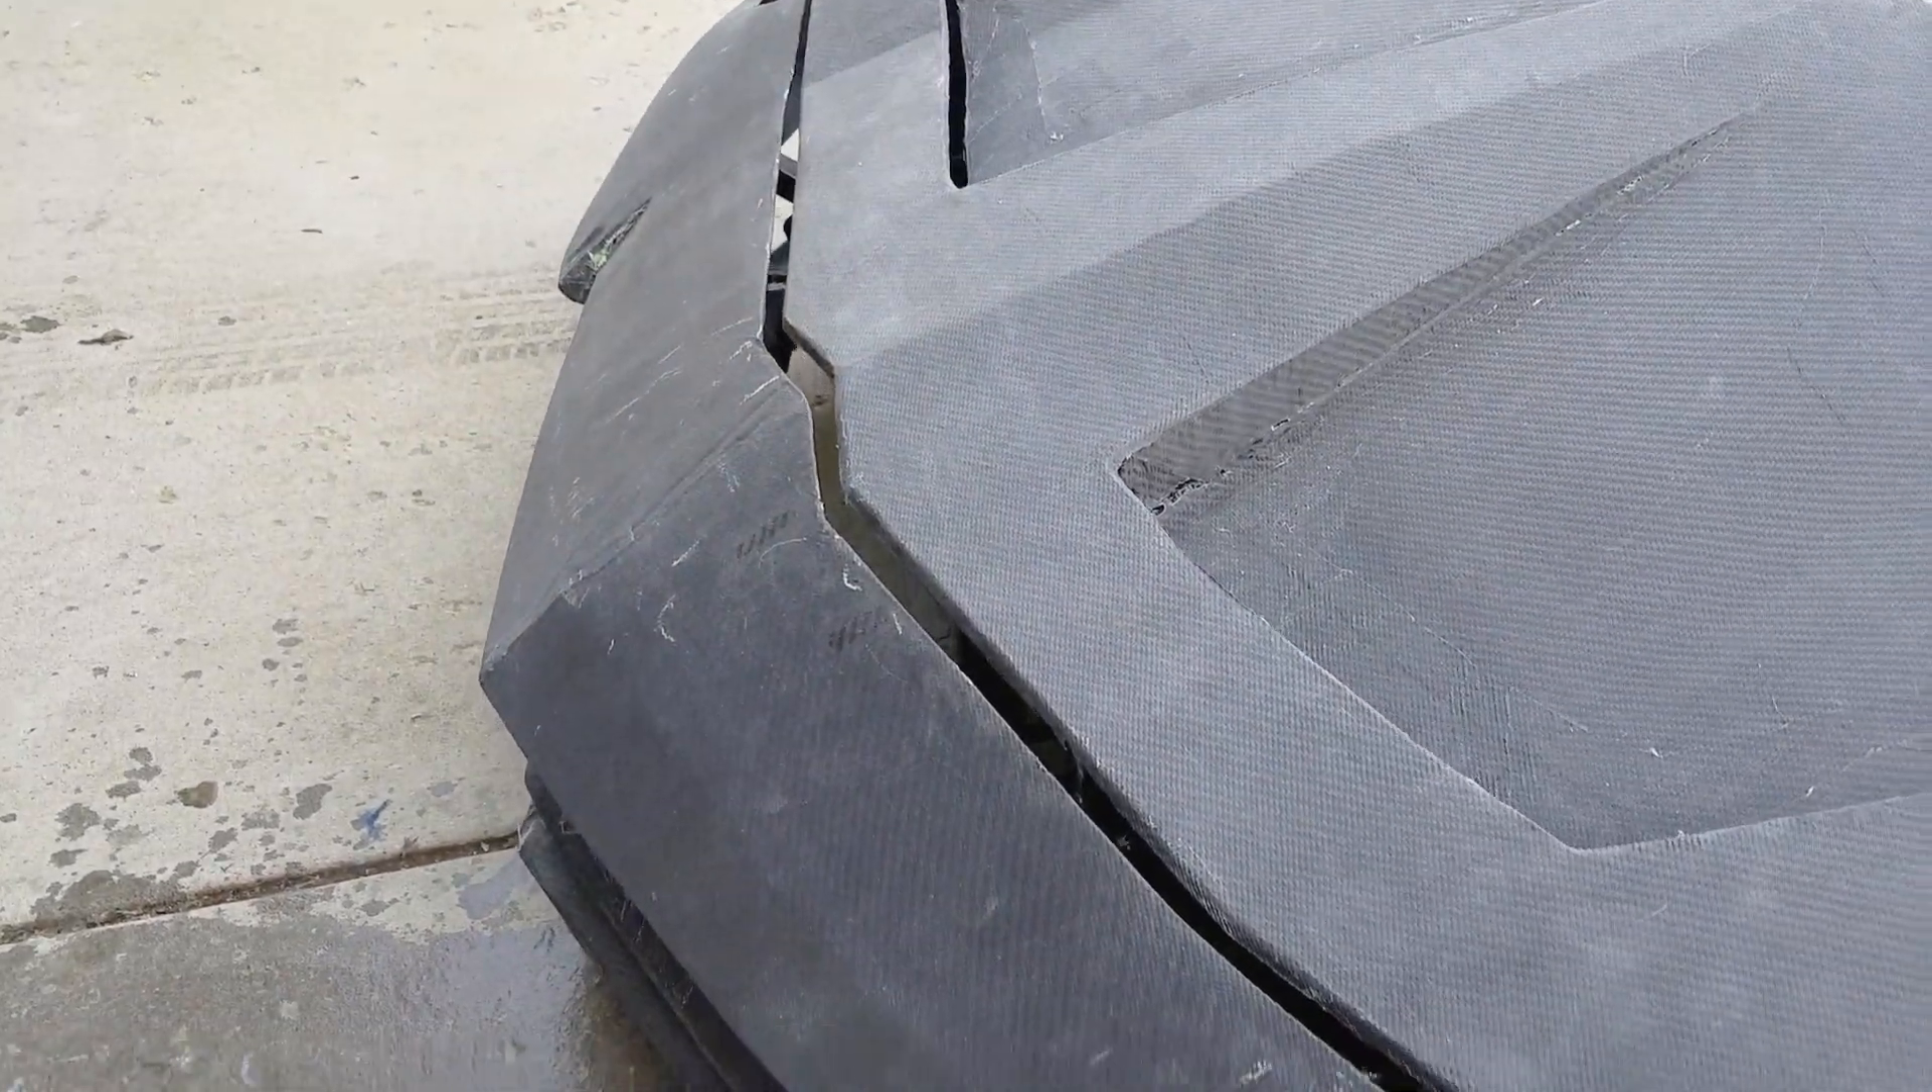The hood is giving me quite a bit of trouble obviously the gap here needs a lot of attention.